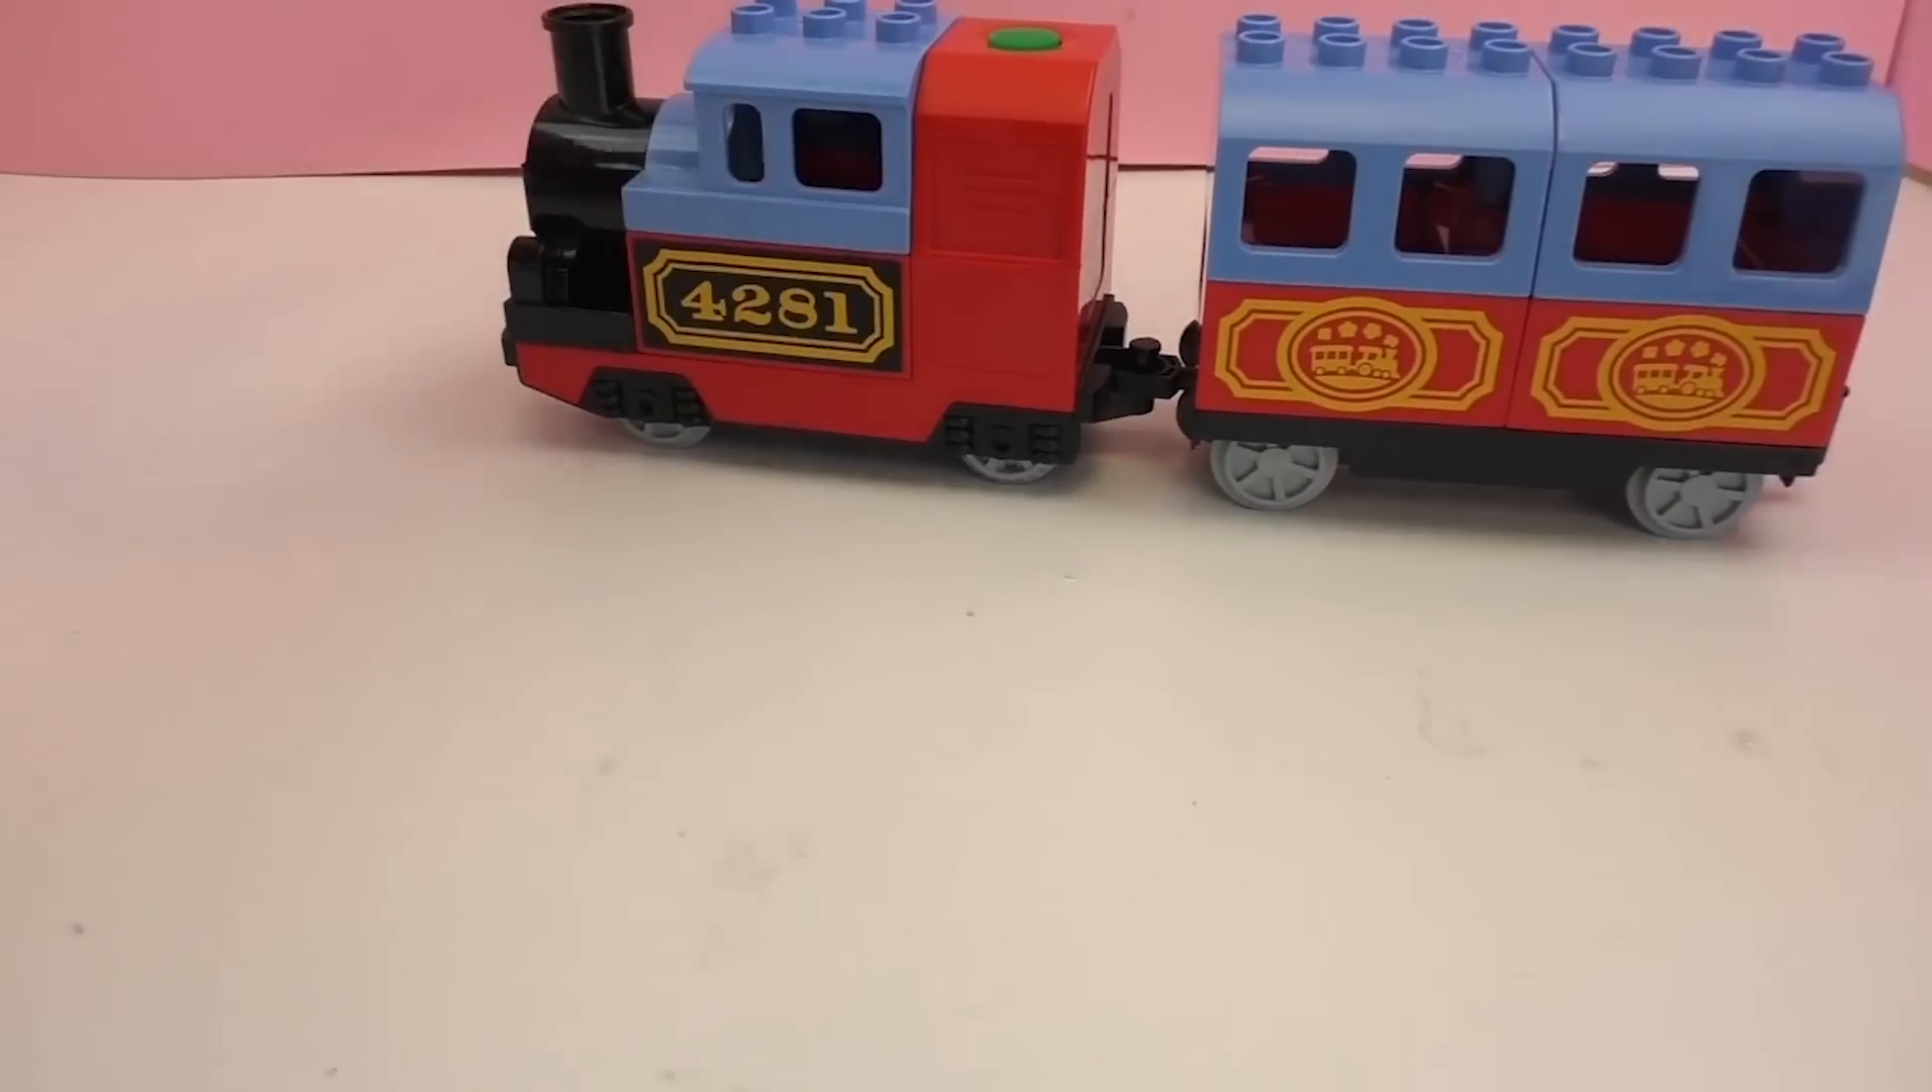On attache le wagon à locomotive et voilà notre petit train.